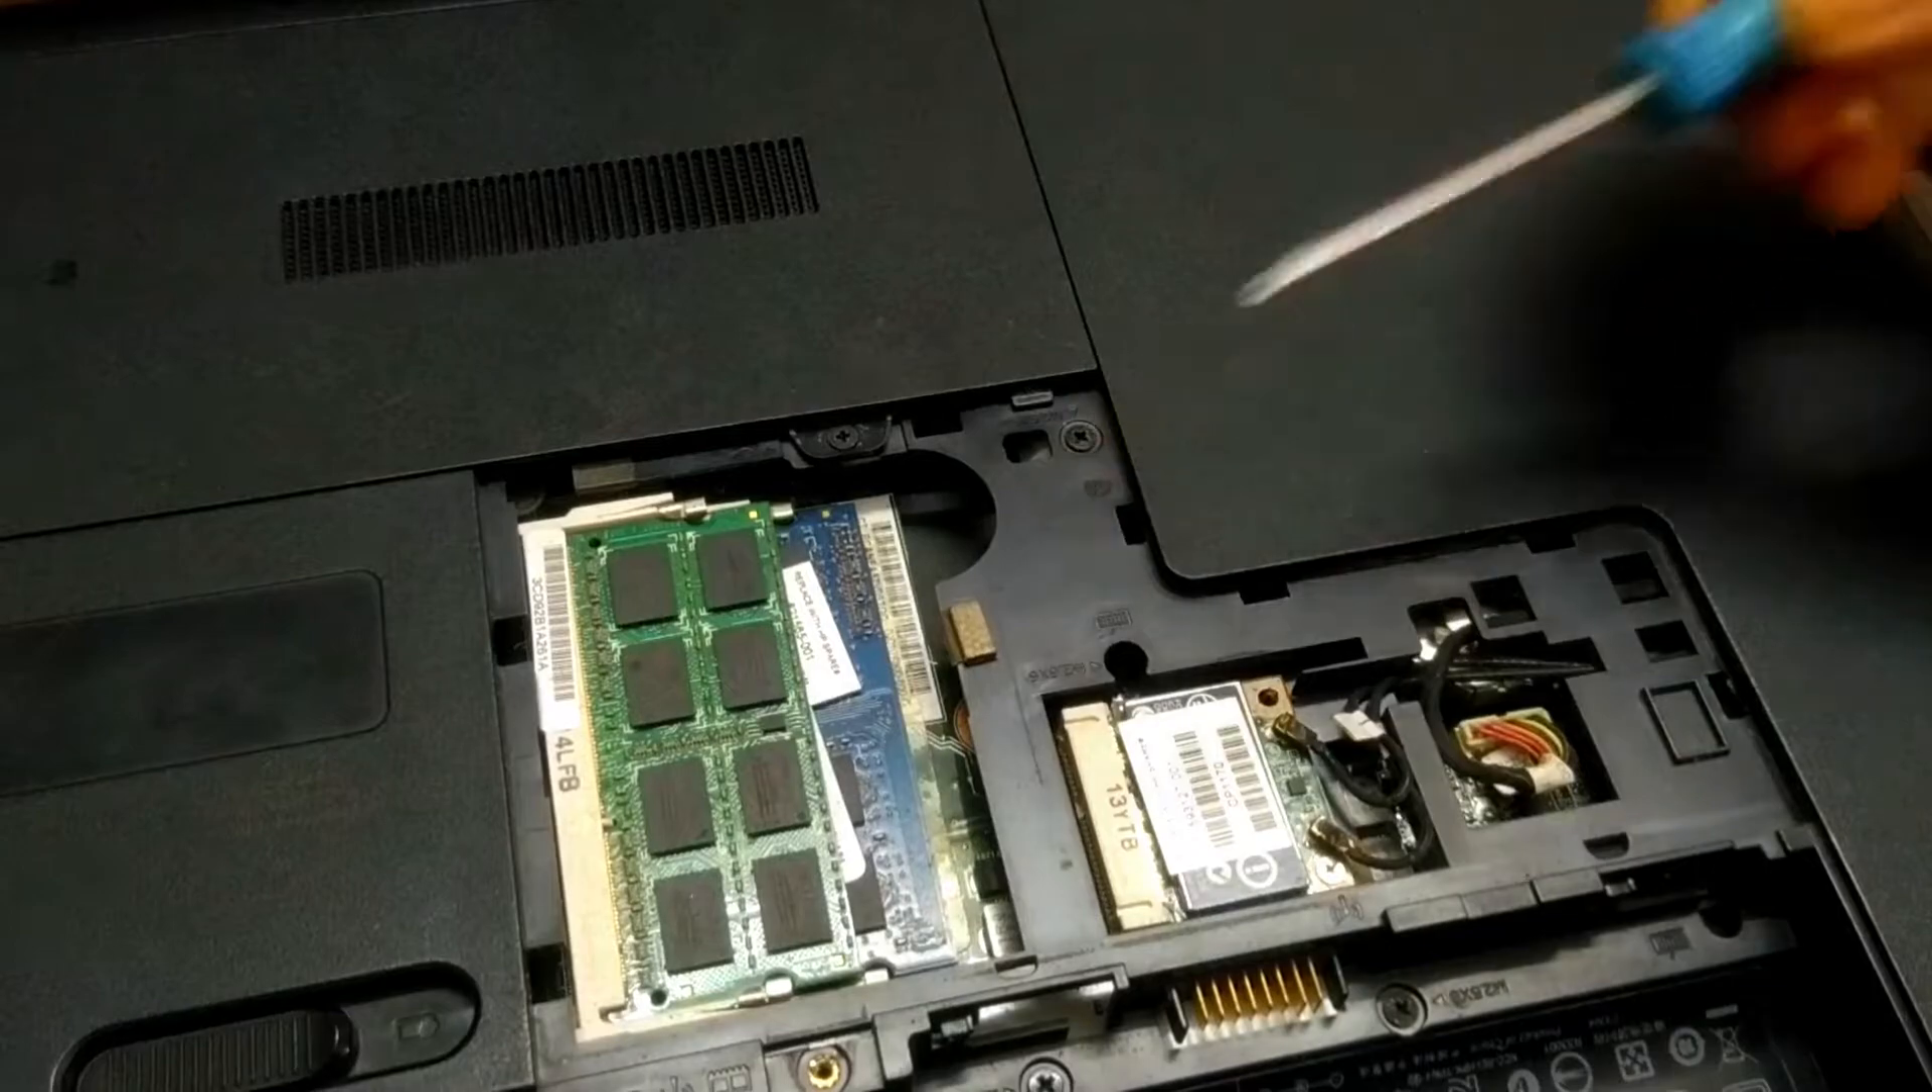पैनल मेरा खुल चुका है और इसमें काफी अंदर RAM वगेरा लगी हुई है।